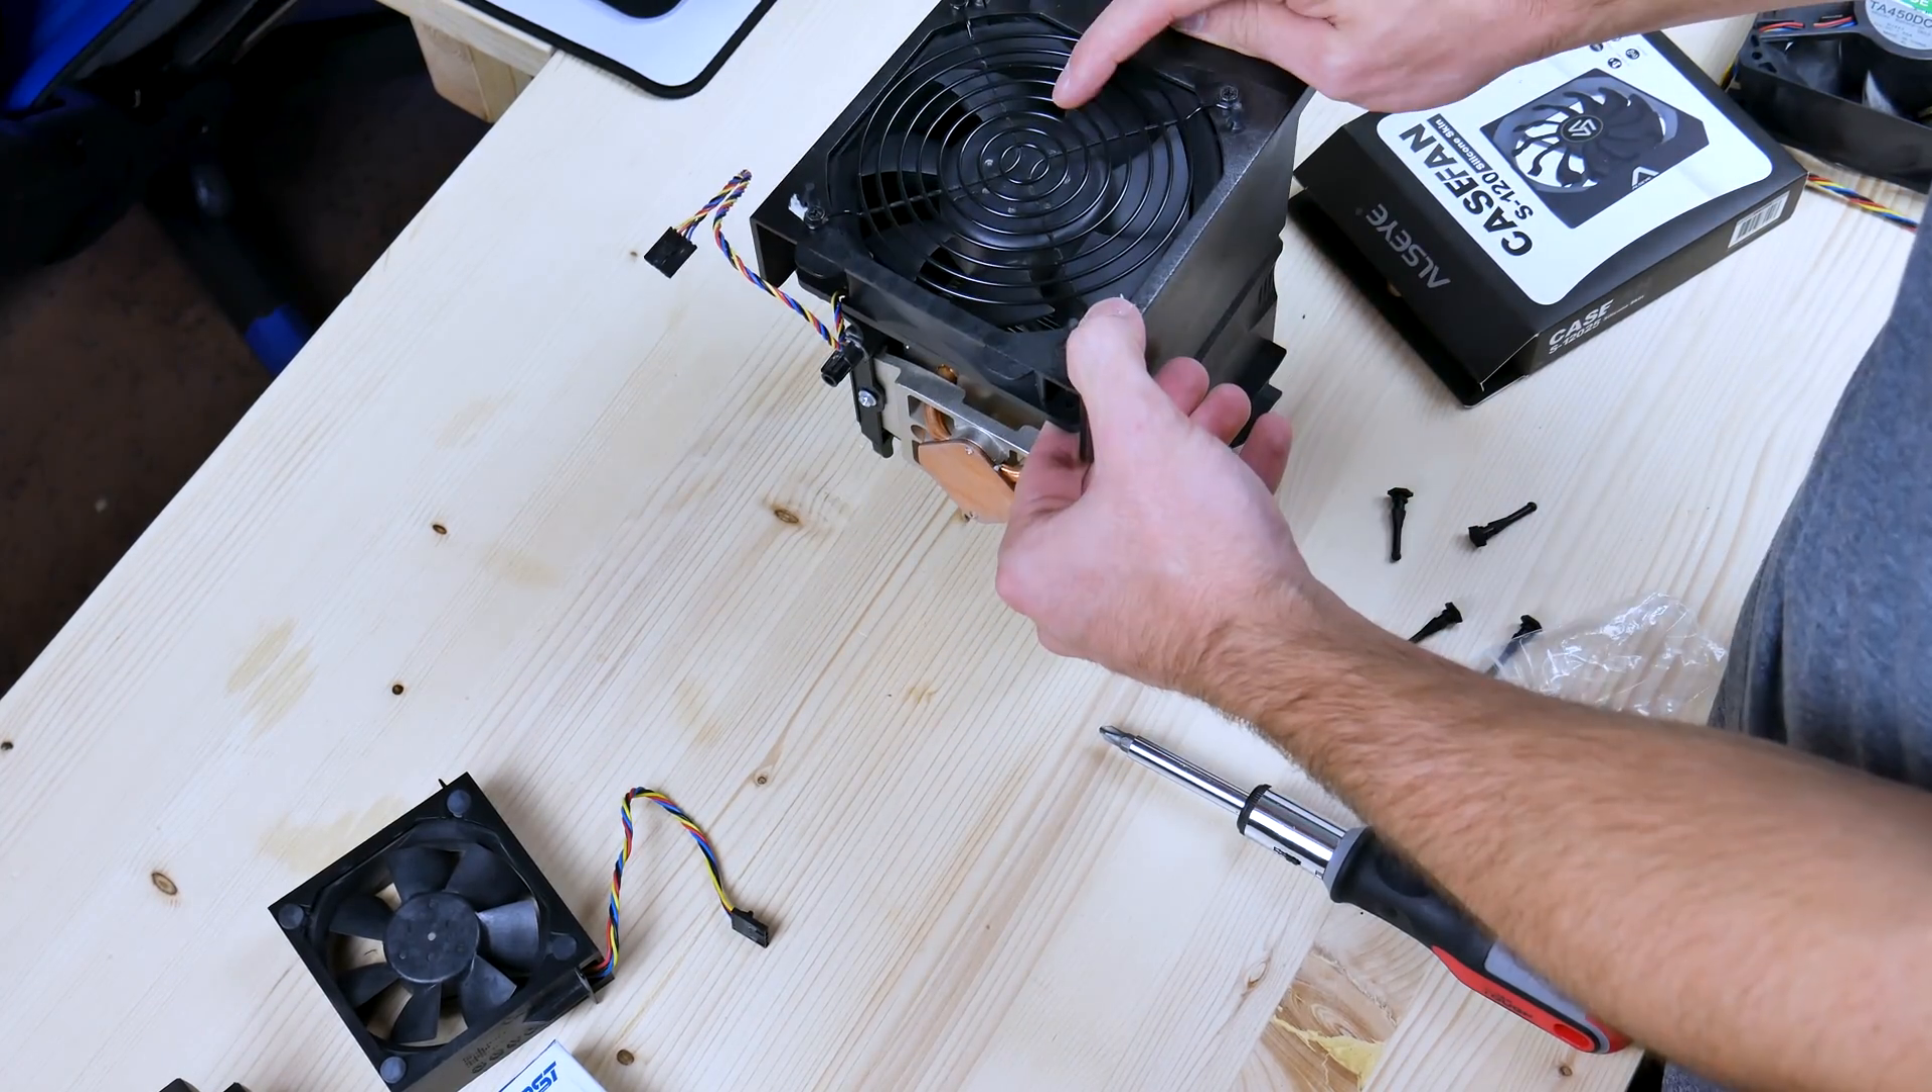Now we got a new fan in there.